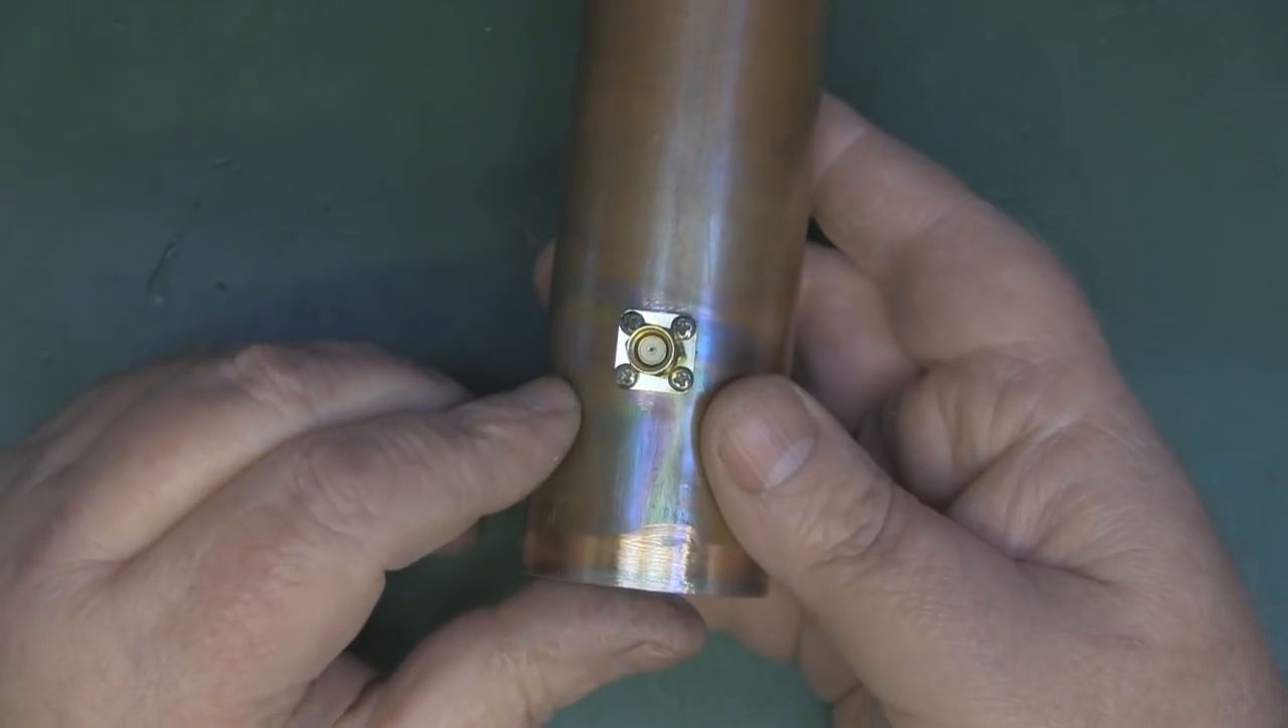You can see now the sma connector is fitted and it's little tips like that that will help you out.